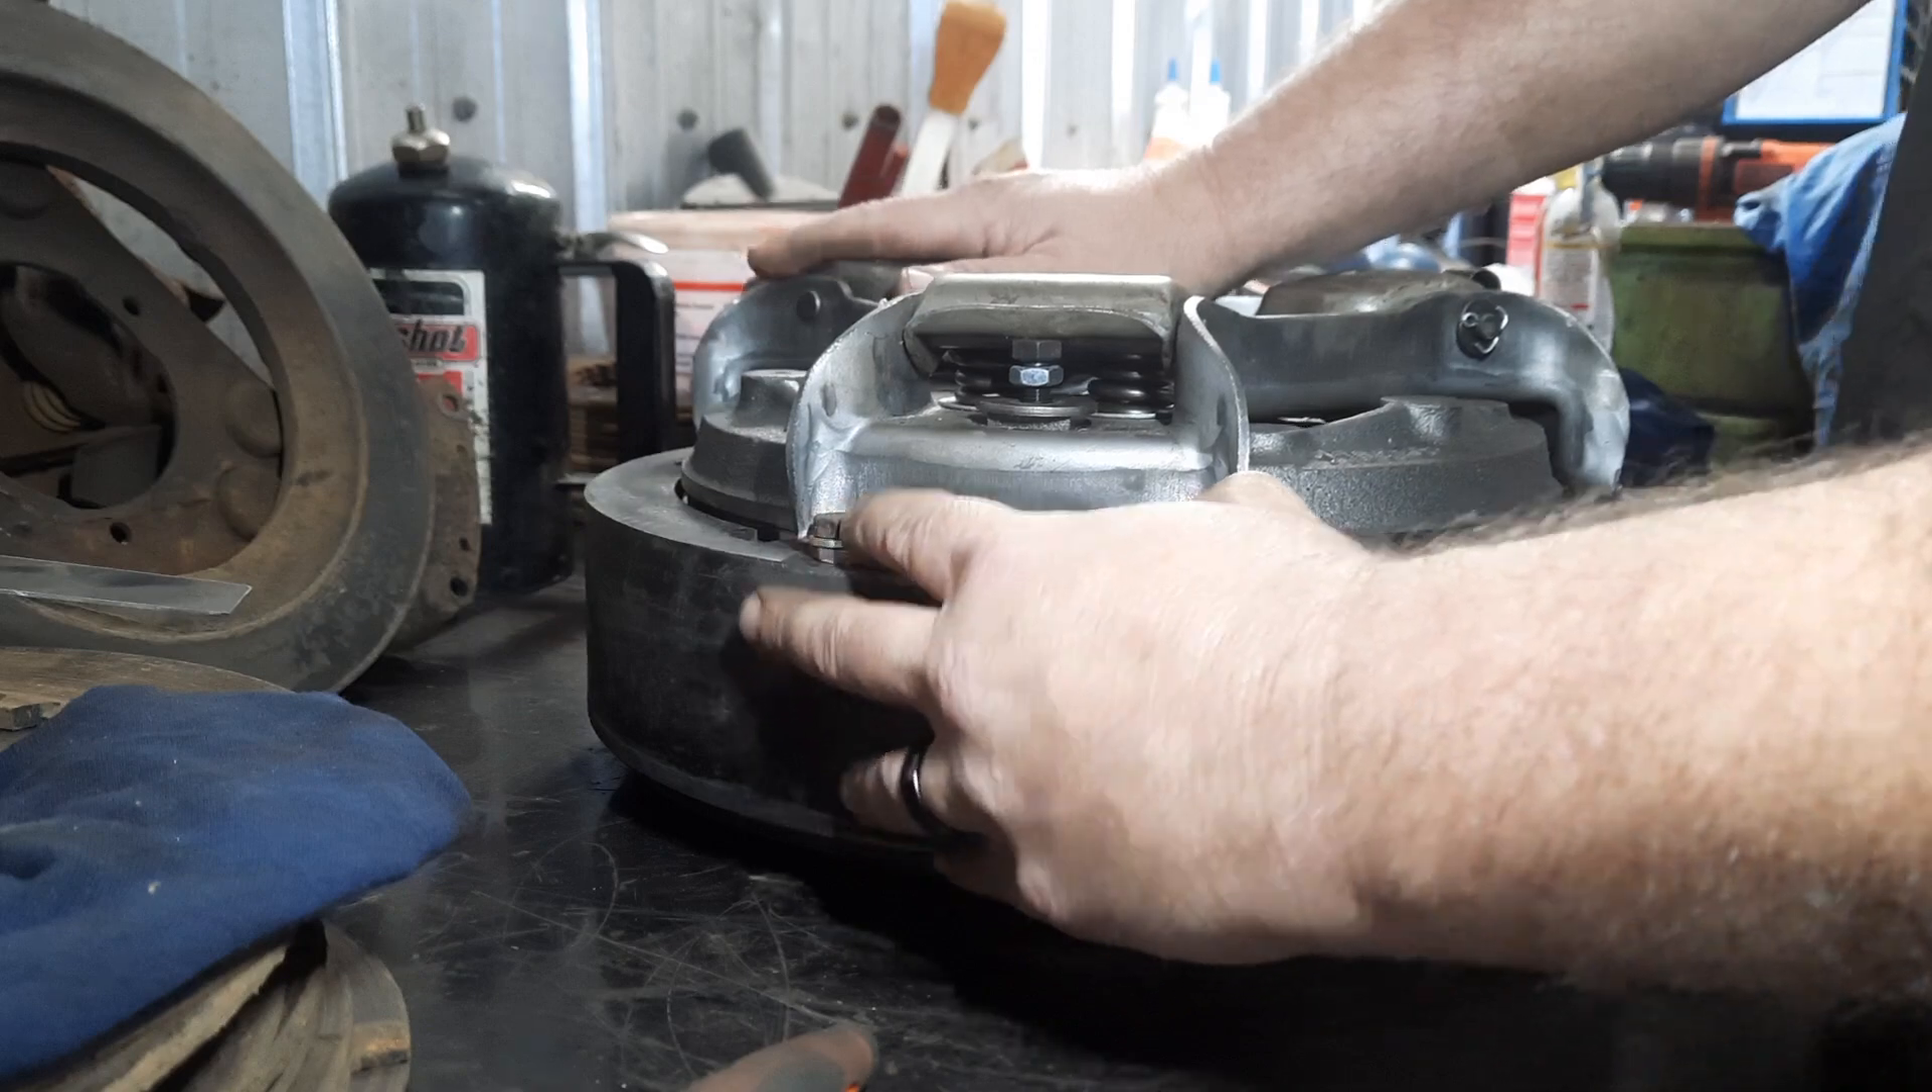Saved you the trouble, I put the pressure plate onto the clutch drum.